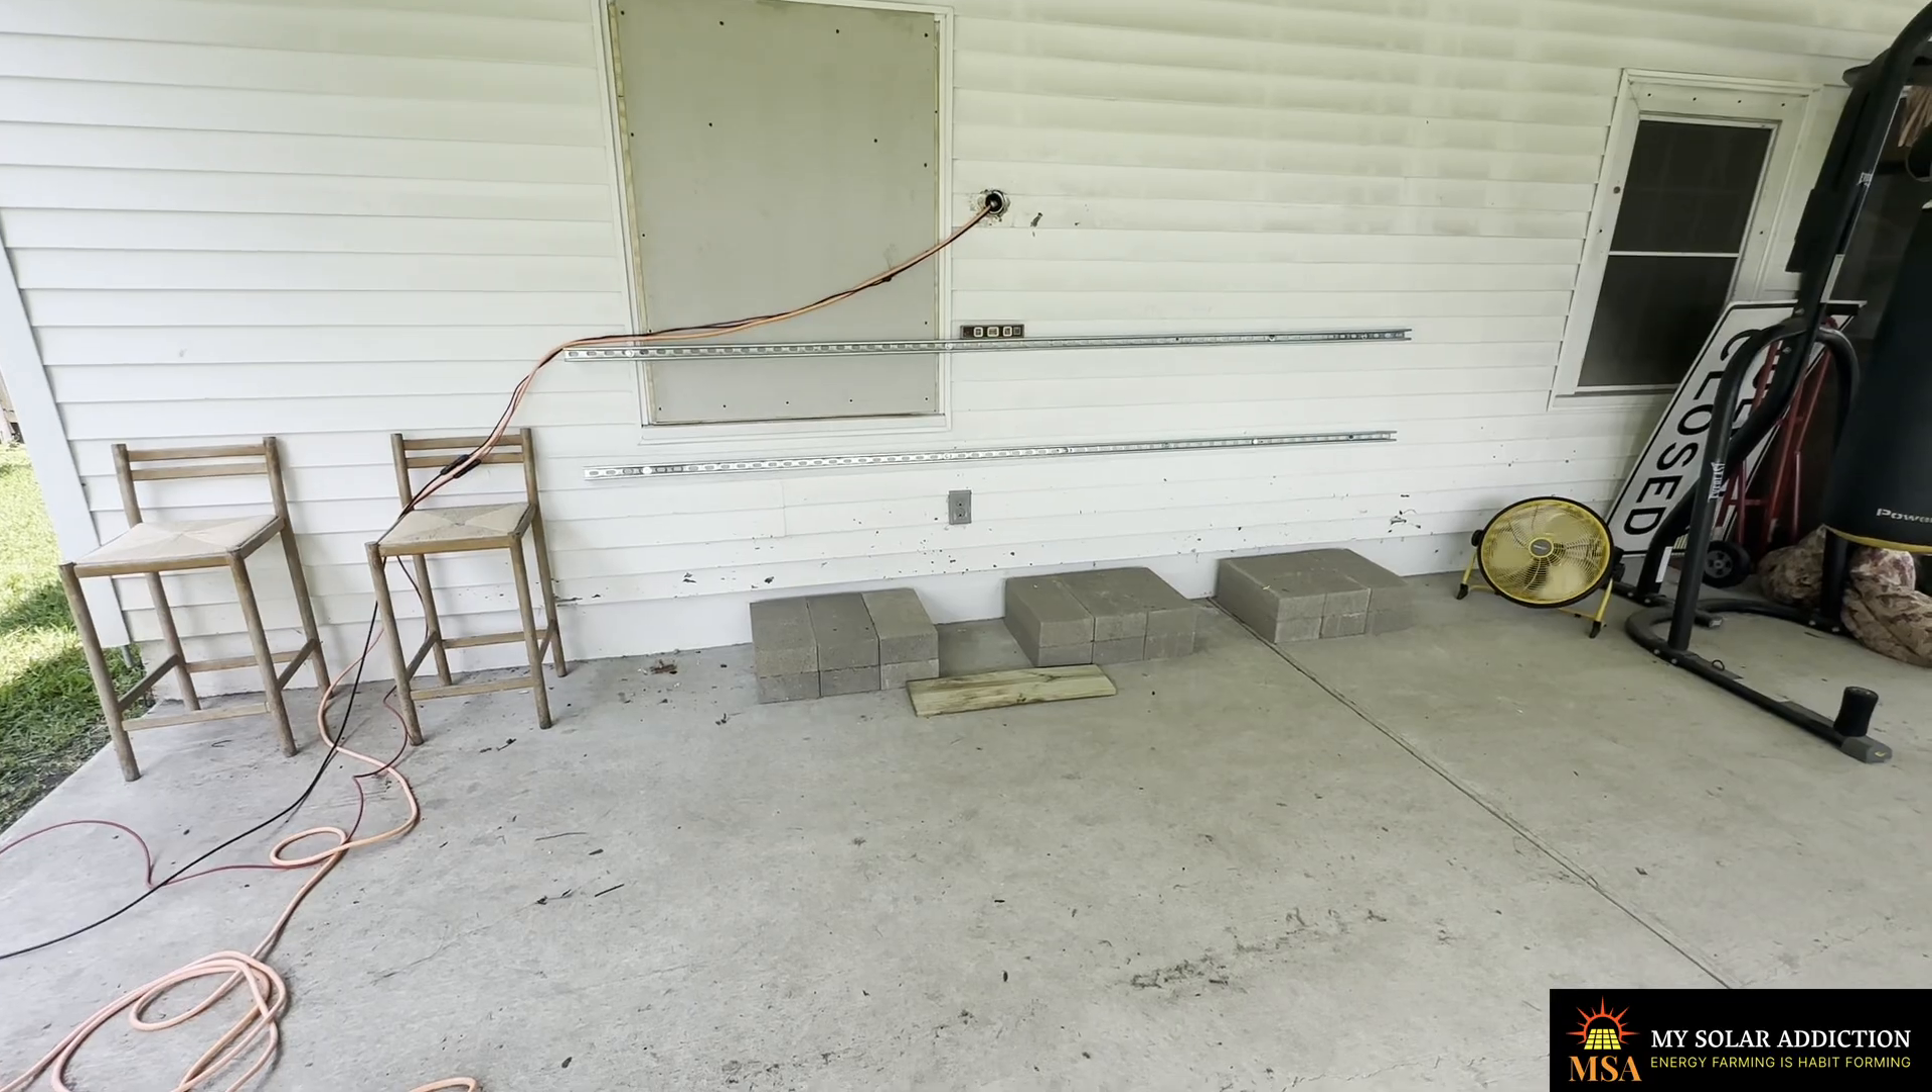Alright I got my two pieces of 10 foot unistrut up on the wall and then I just need to do the verticals for the batteries but we're getting there.